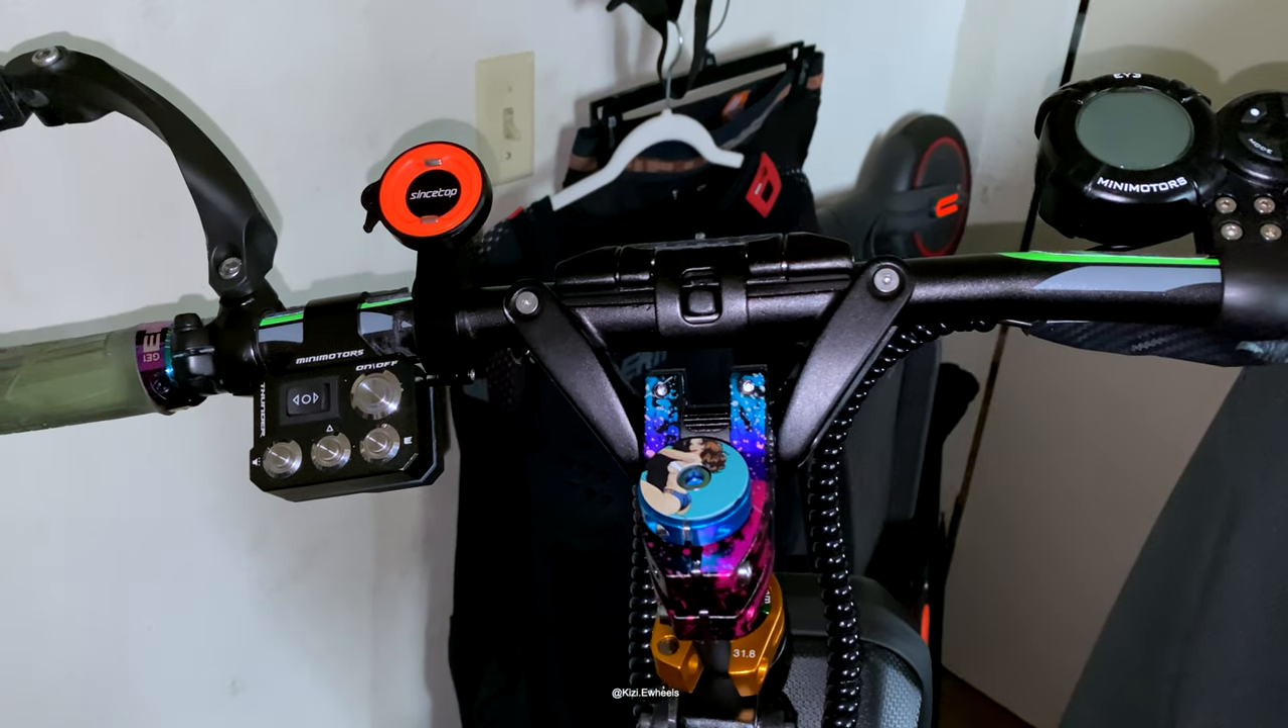And finally finished changing out the handlebars.